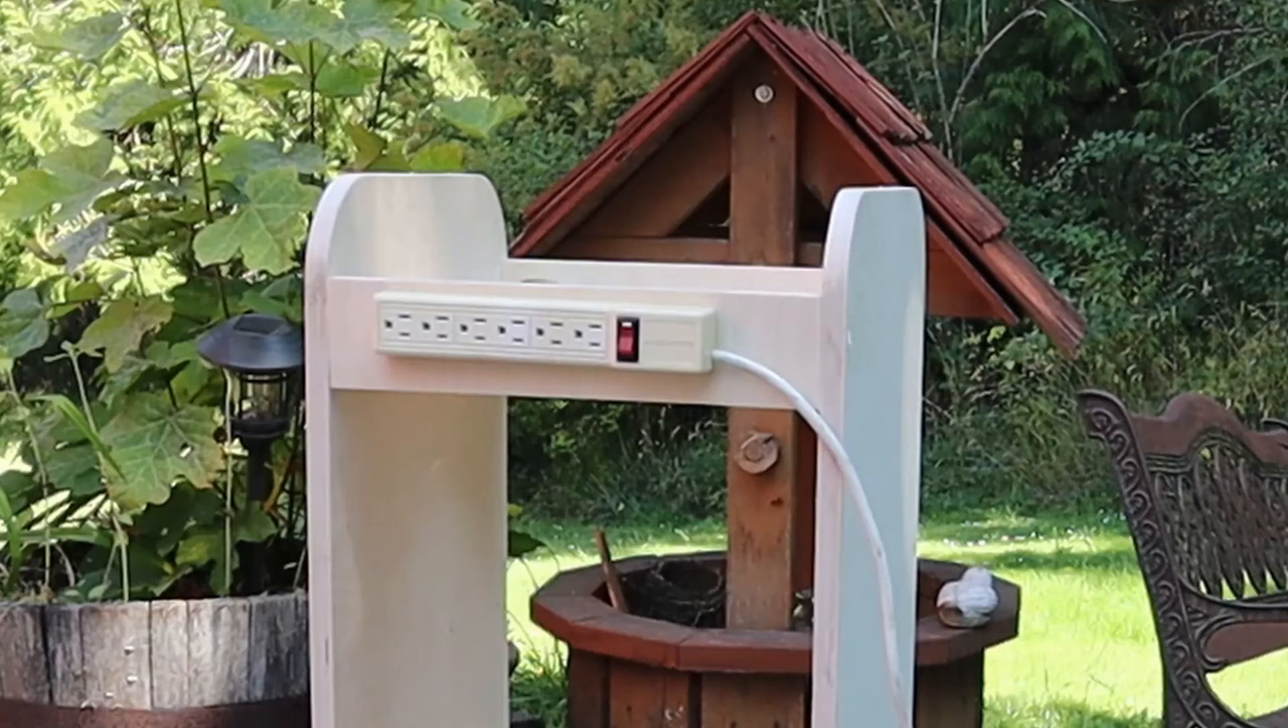I also added a power bar on one of the top cross pieces.